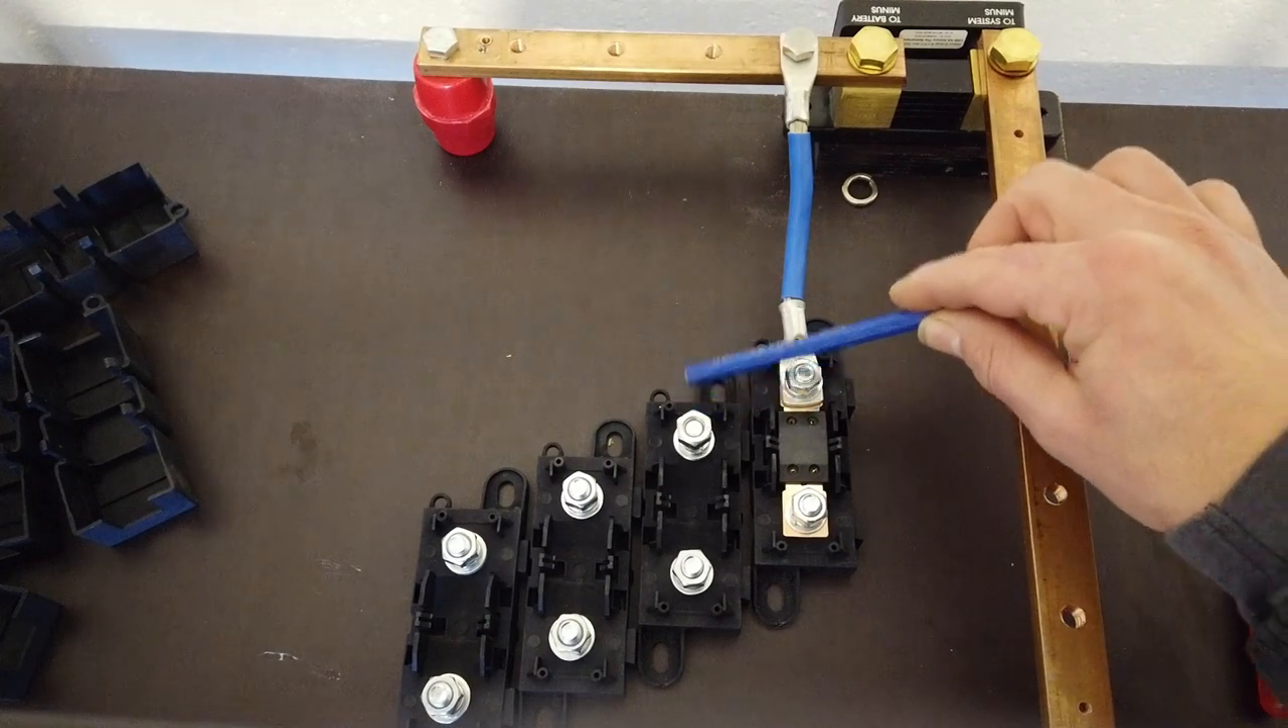The first cable is connected towards the busbar.